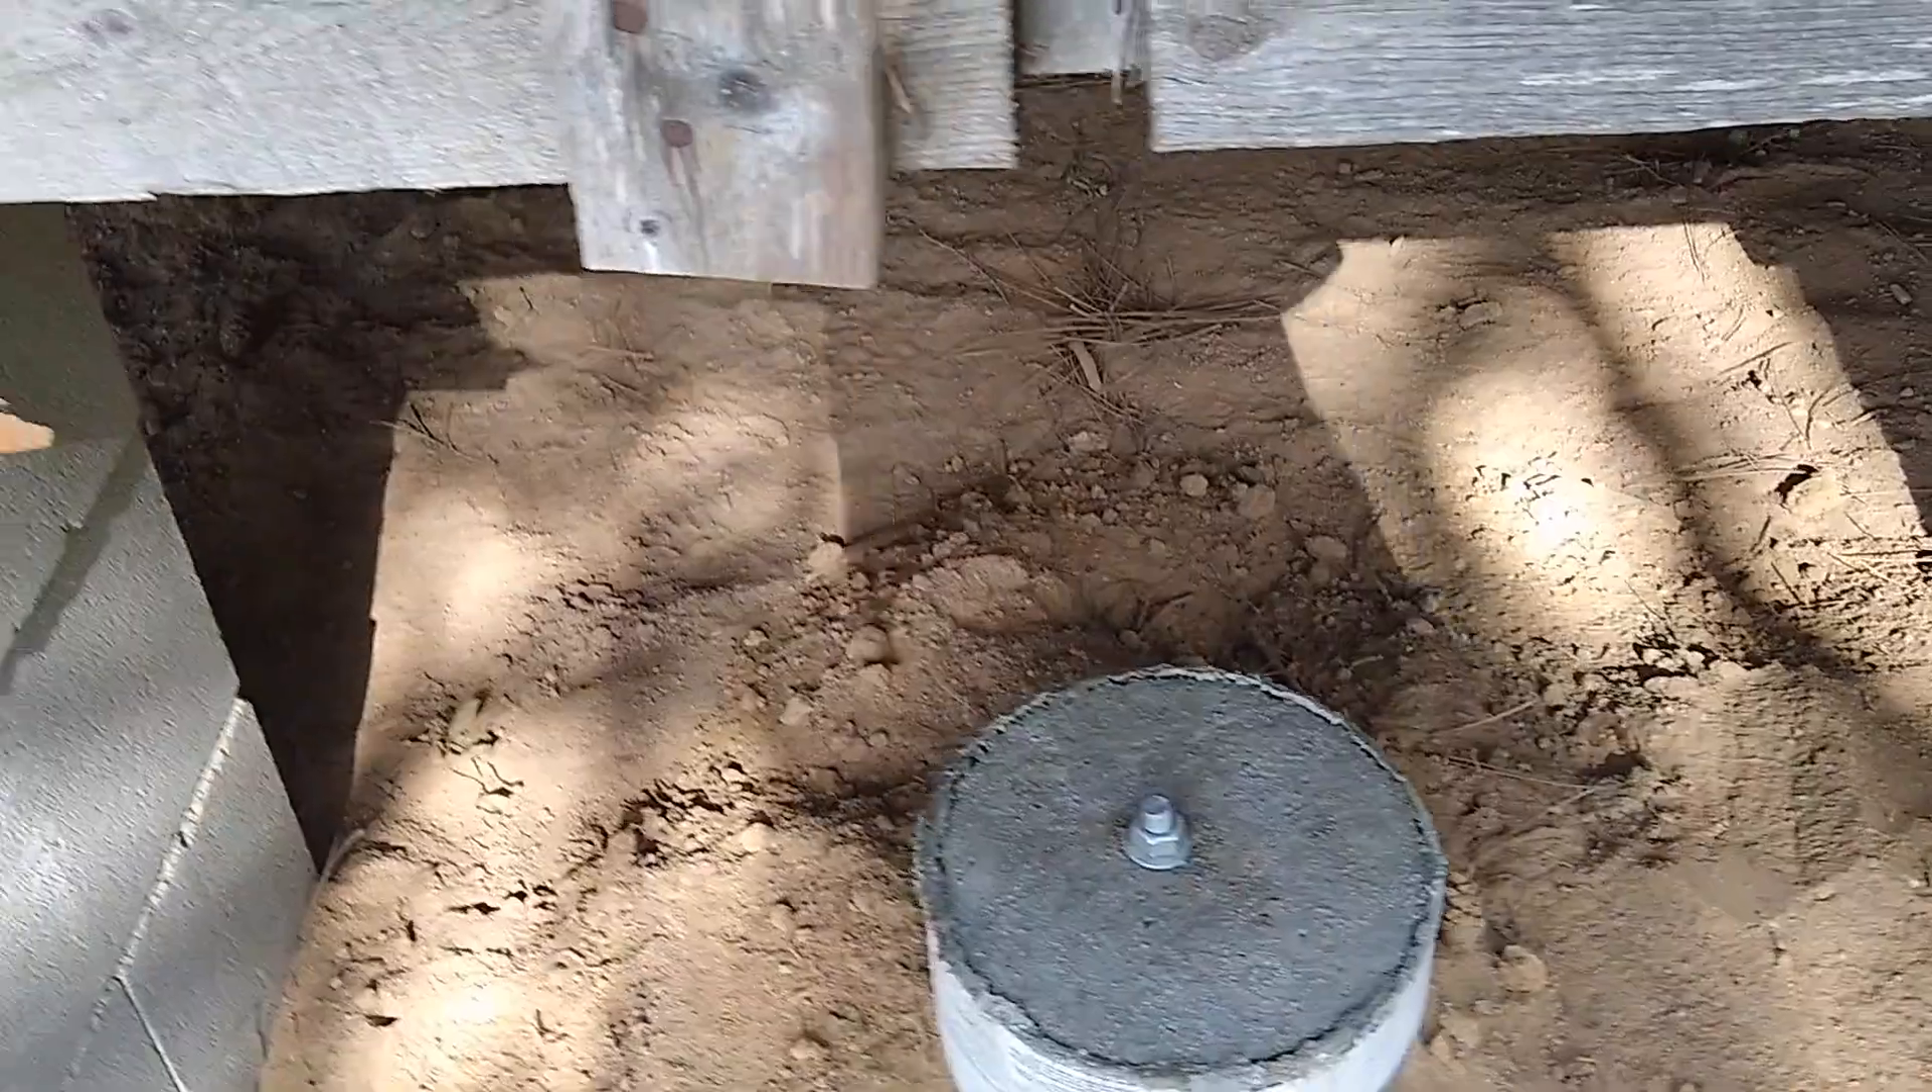A new pier was dug and filled with cement ready to go right in the middle of the front of the cabin.